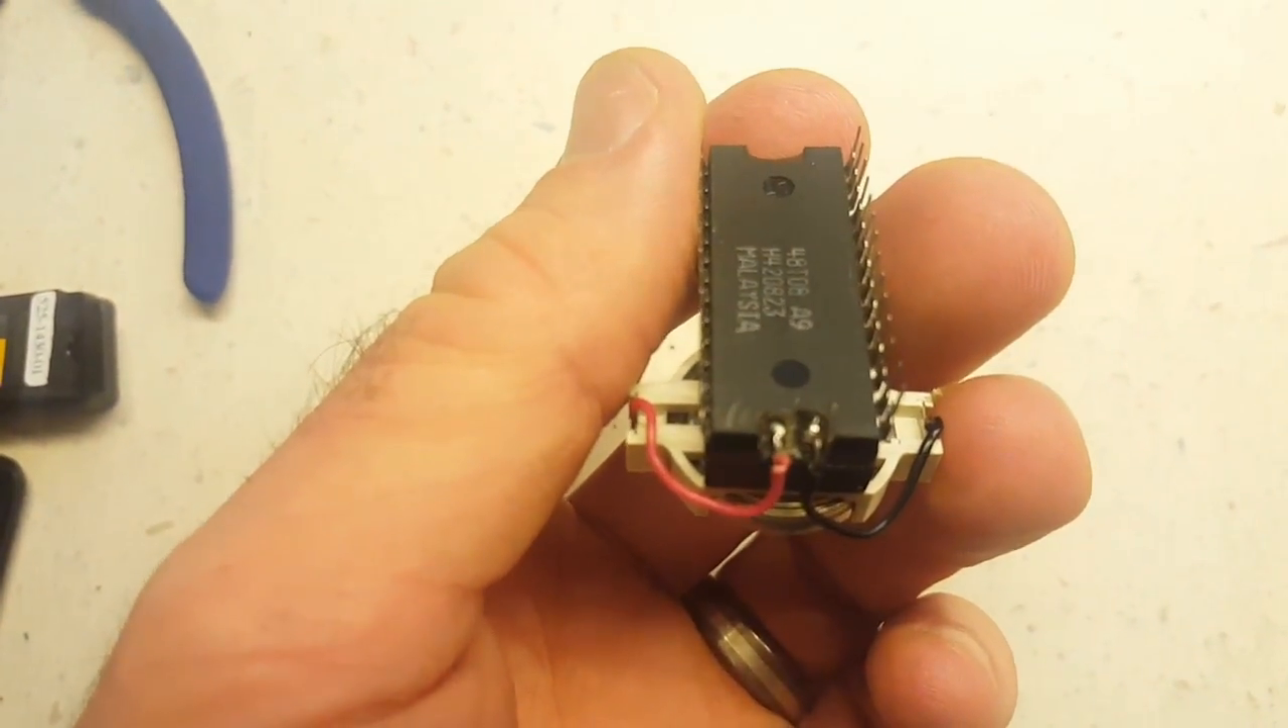There I've just soldered the wires onto either side making sure the polarity is correct.